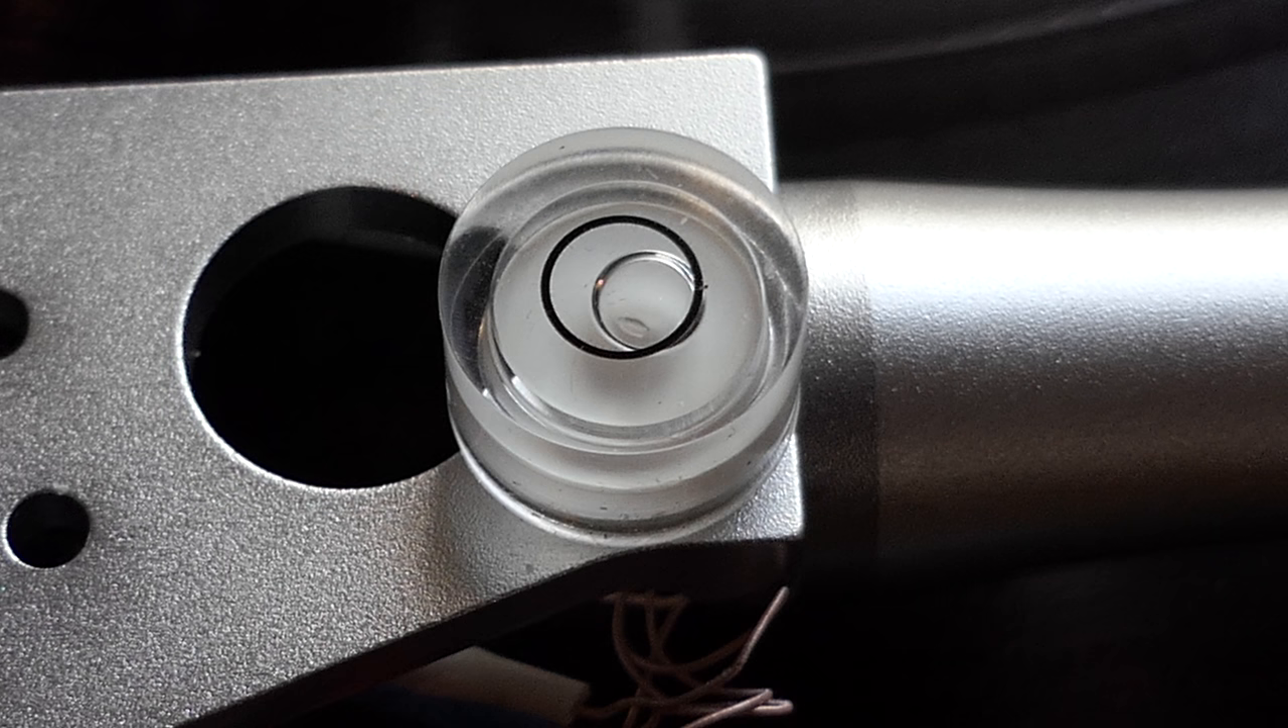And the arm height is a fraction out. What we're needing there is to go a little bit lower at the back and that will give us the bubble right in the centre.